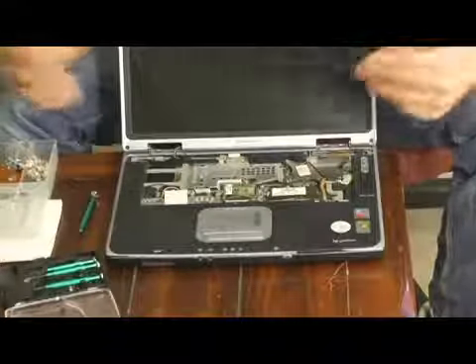You just removed your laptop's keyboard.